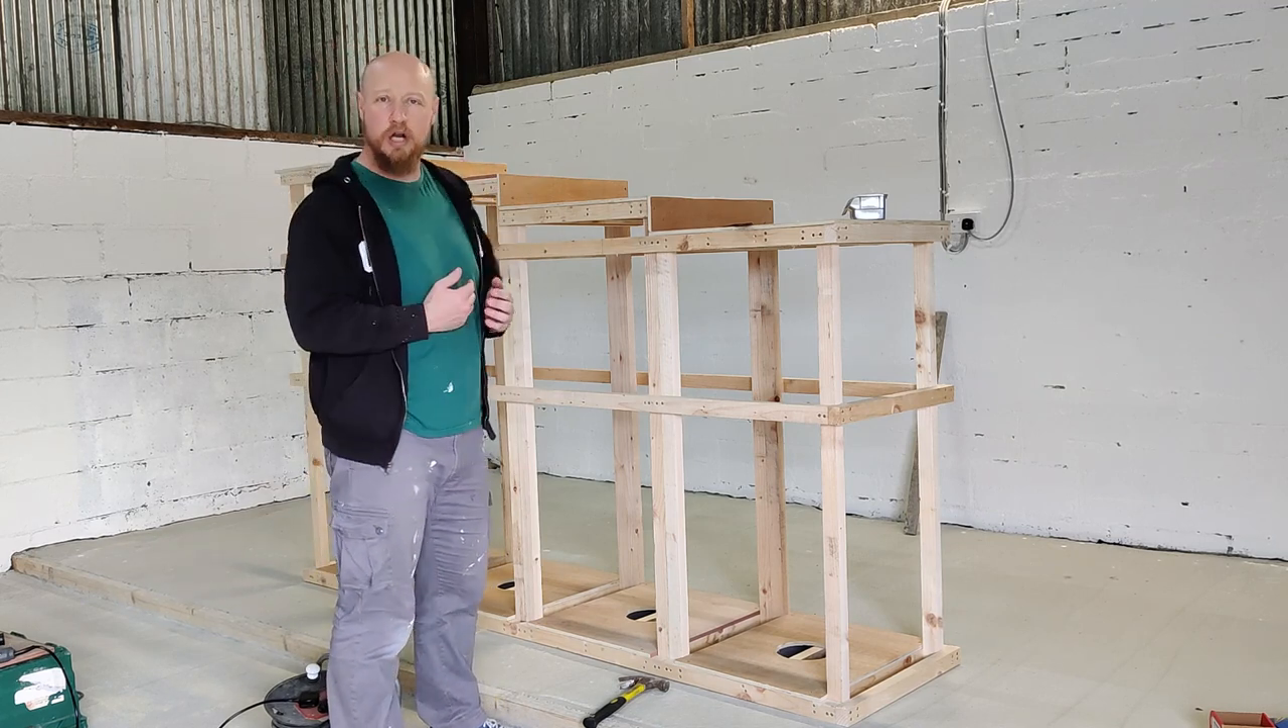So we're nearly ready to put the frame into place. One more step we're going to do before I actually put it into place is I'm going to put a sheet on the end.